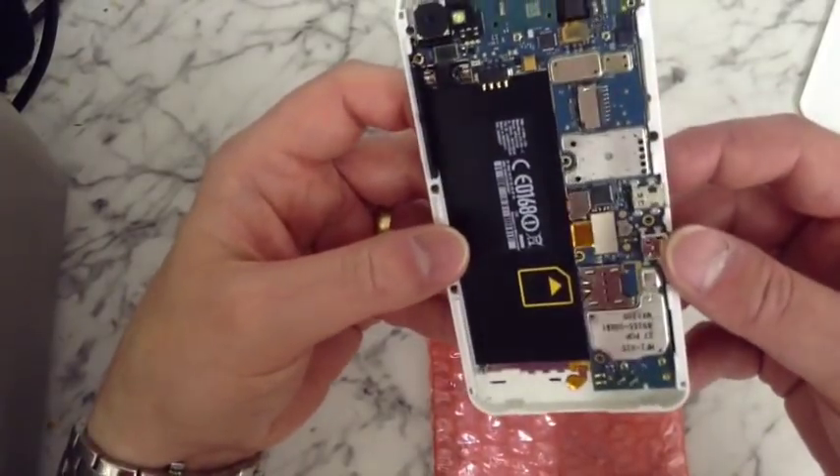As you can see we're now down to the actual circuit board itself.